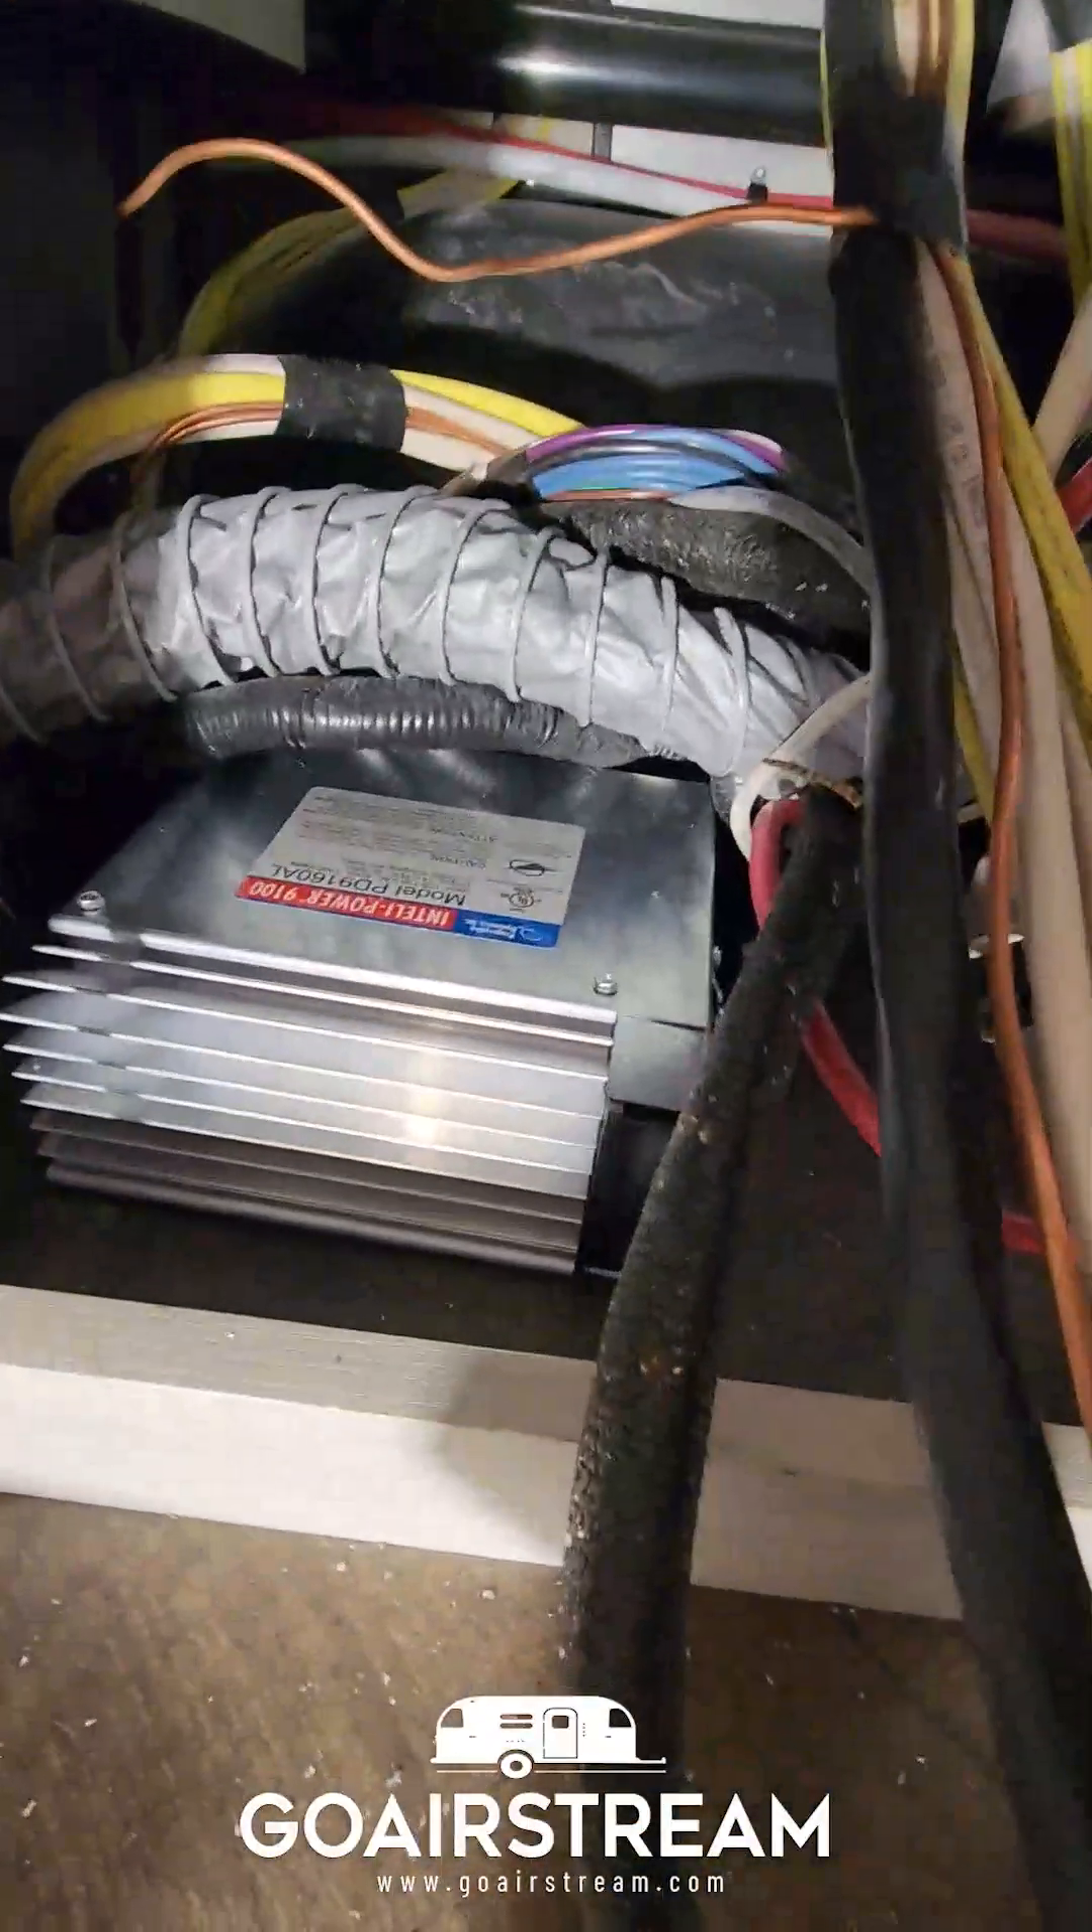All right I was able to get the progressive dynamics converter in basically where the WFCO was.